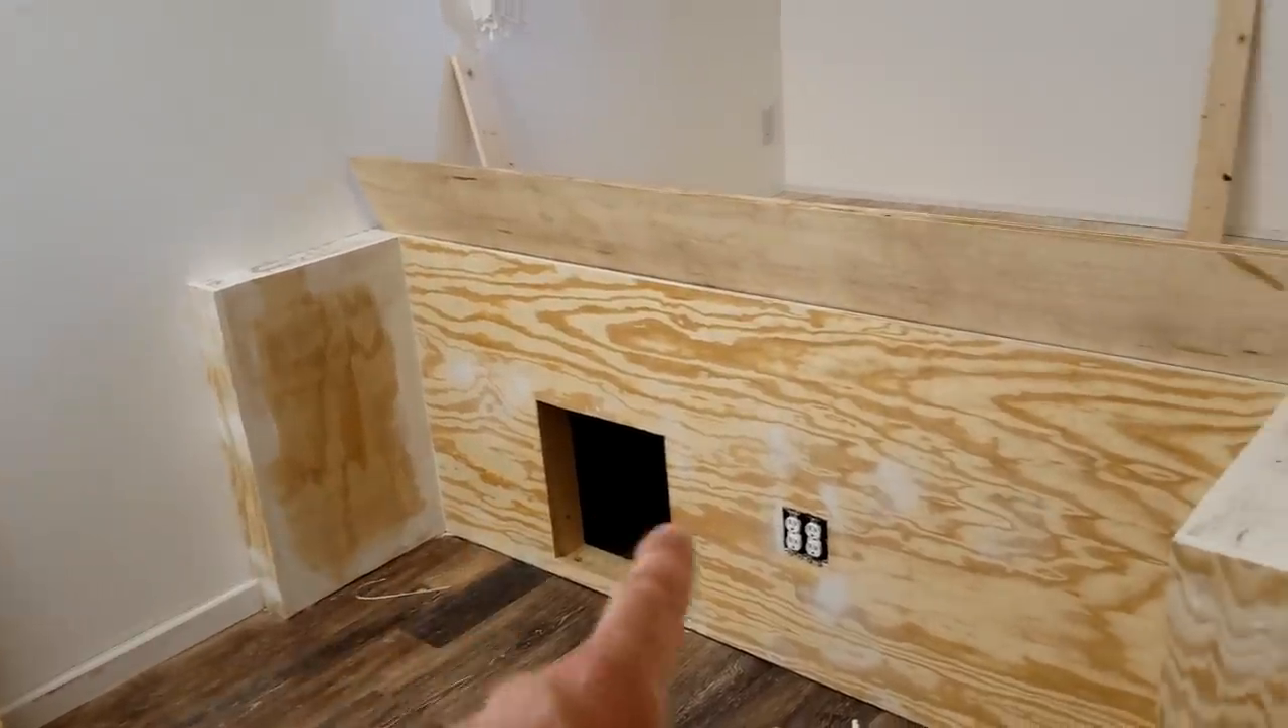So the desk has all of its, all the plywood on.